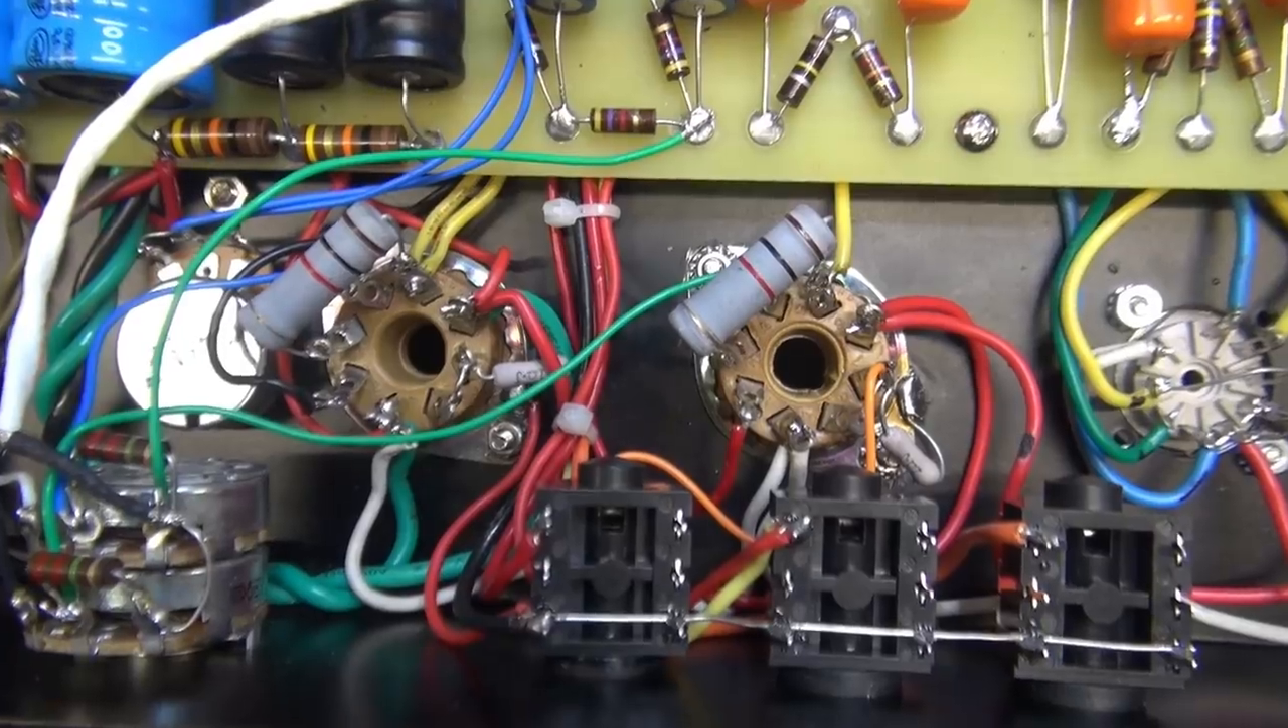Both tube sockets are installed and wired up.